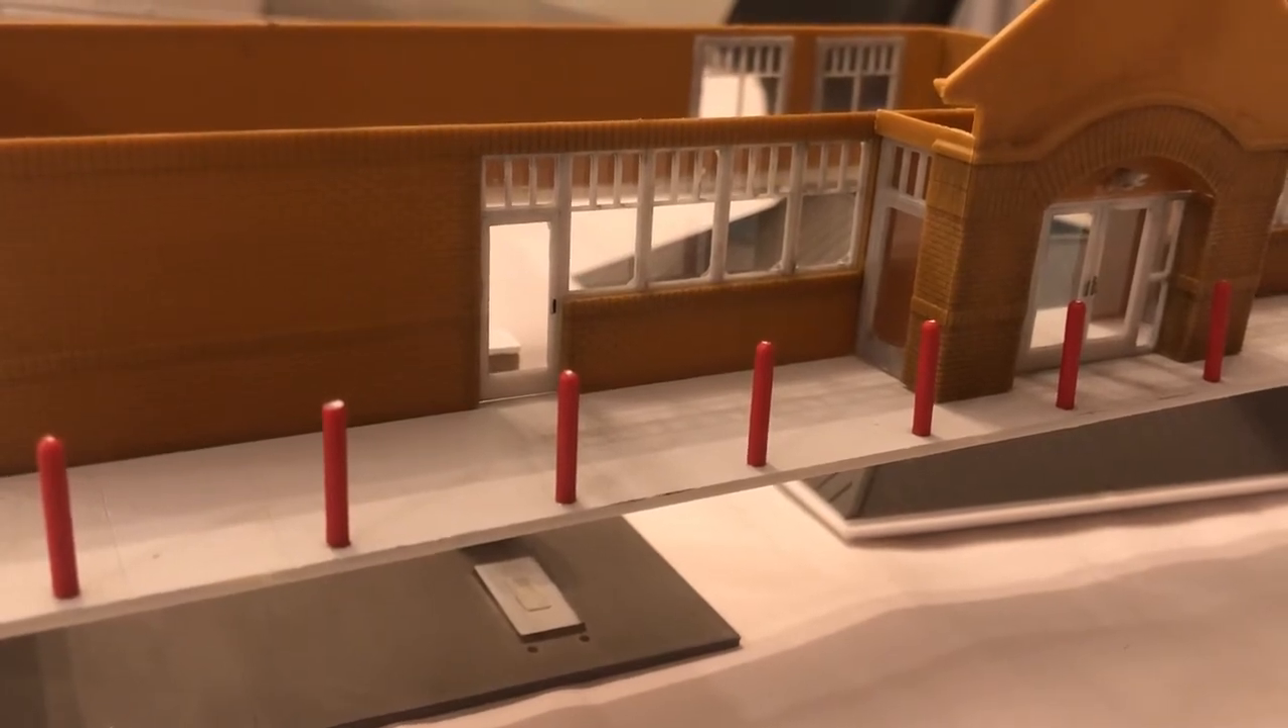Here are the red safety posts glued in place.